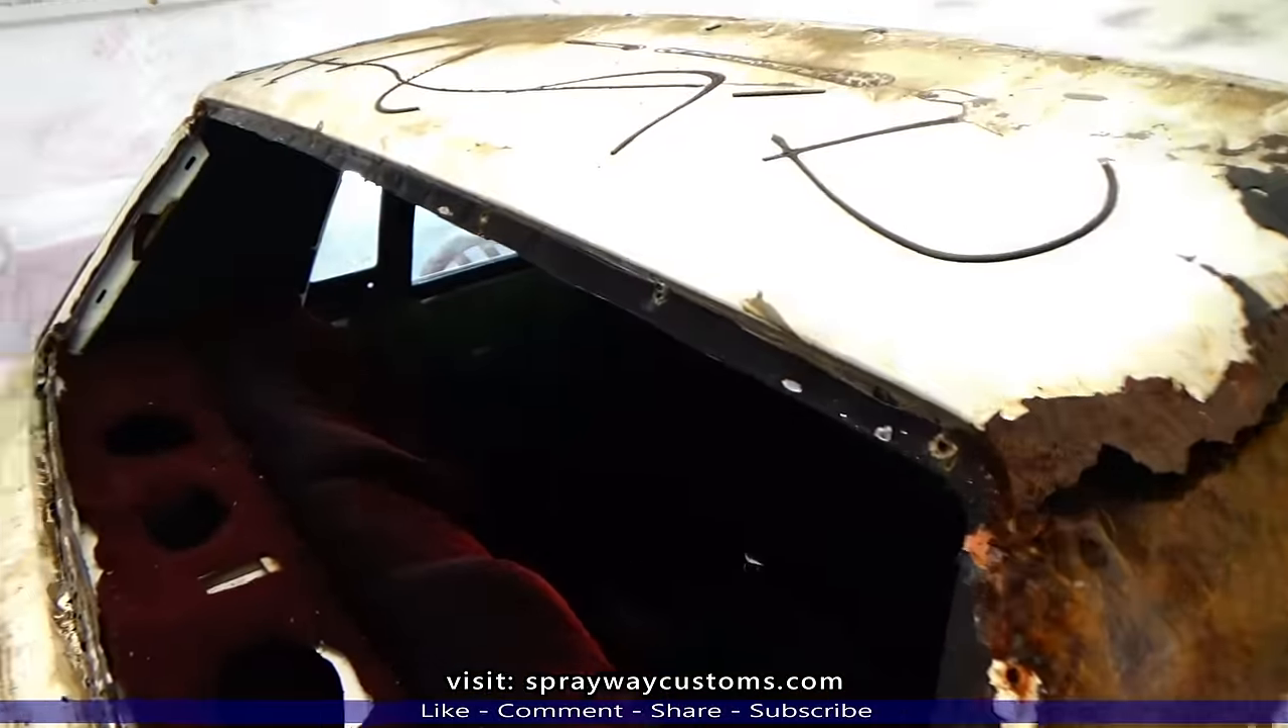I got the rear glass removed.